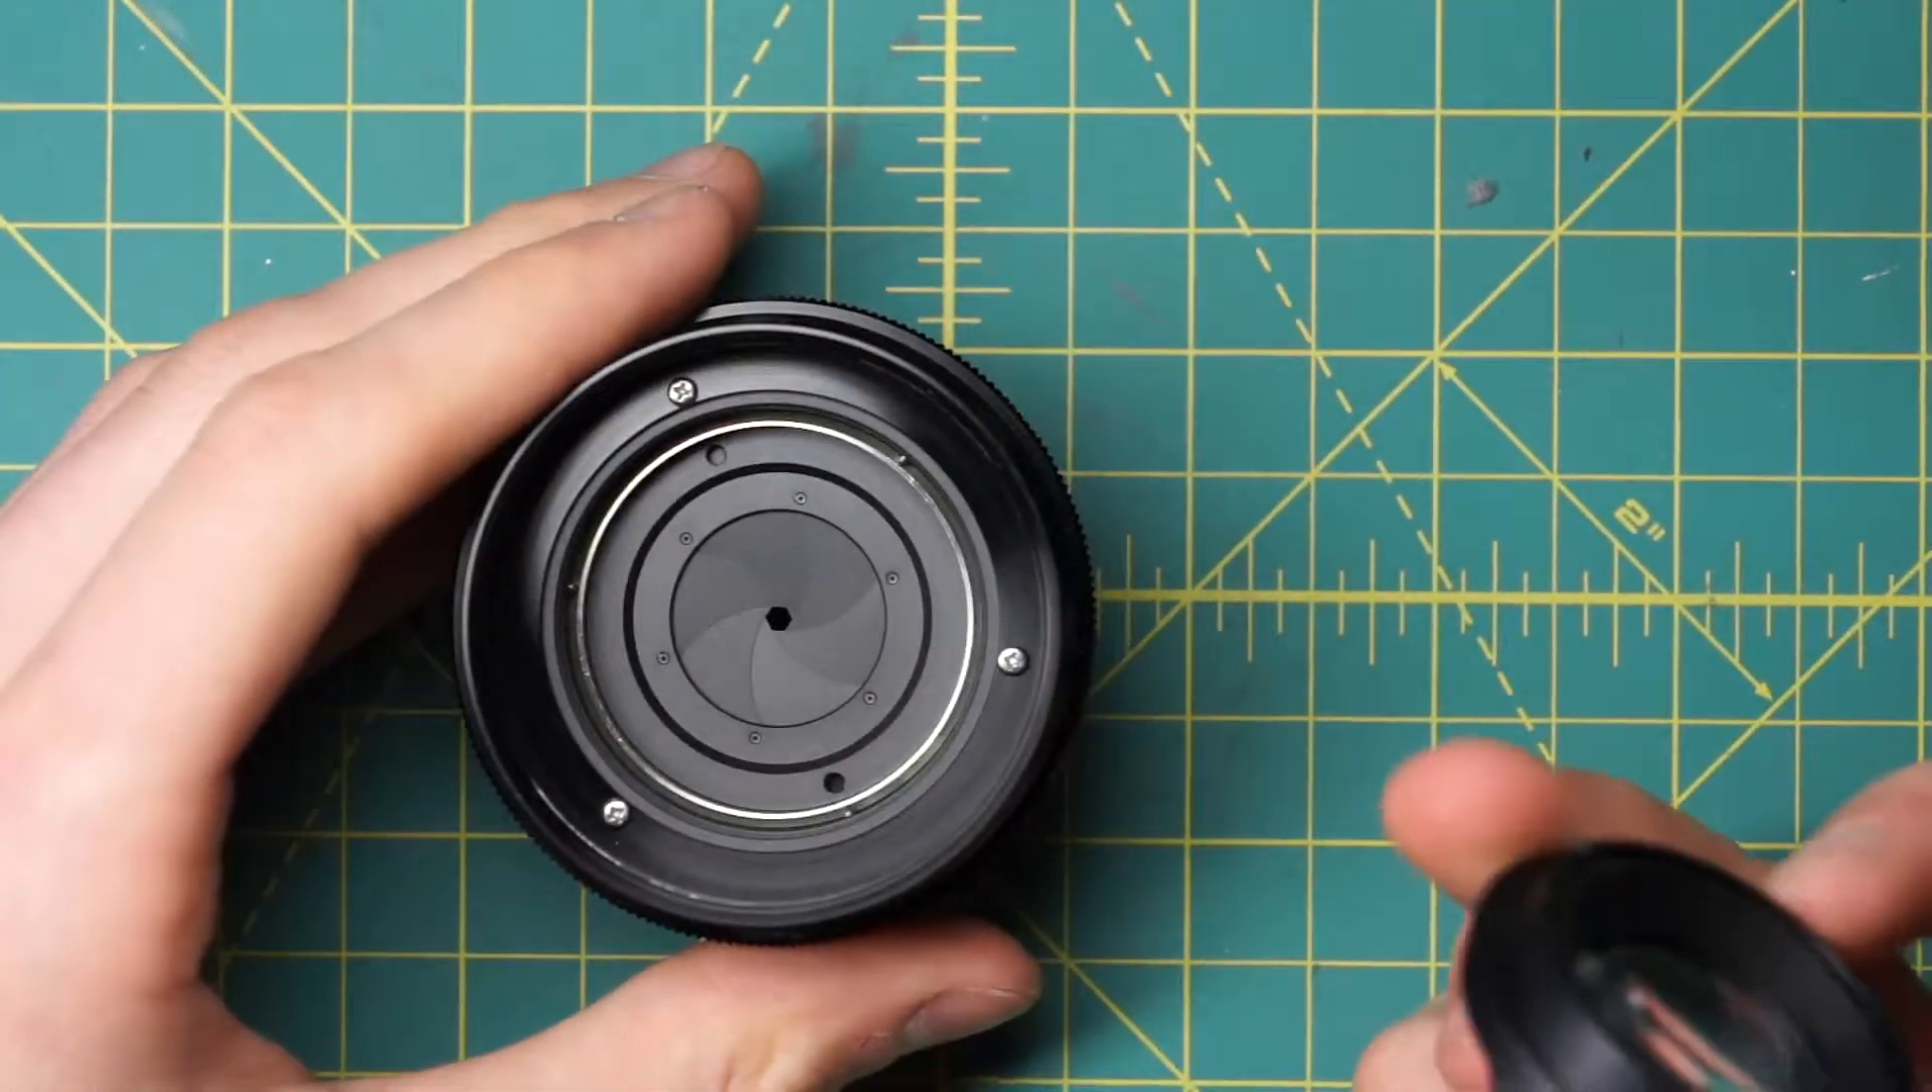All right, and now we have access to the front of the diaphragm as well.